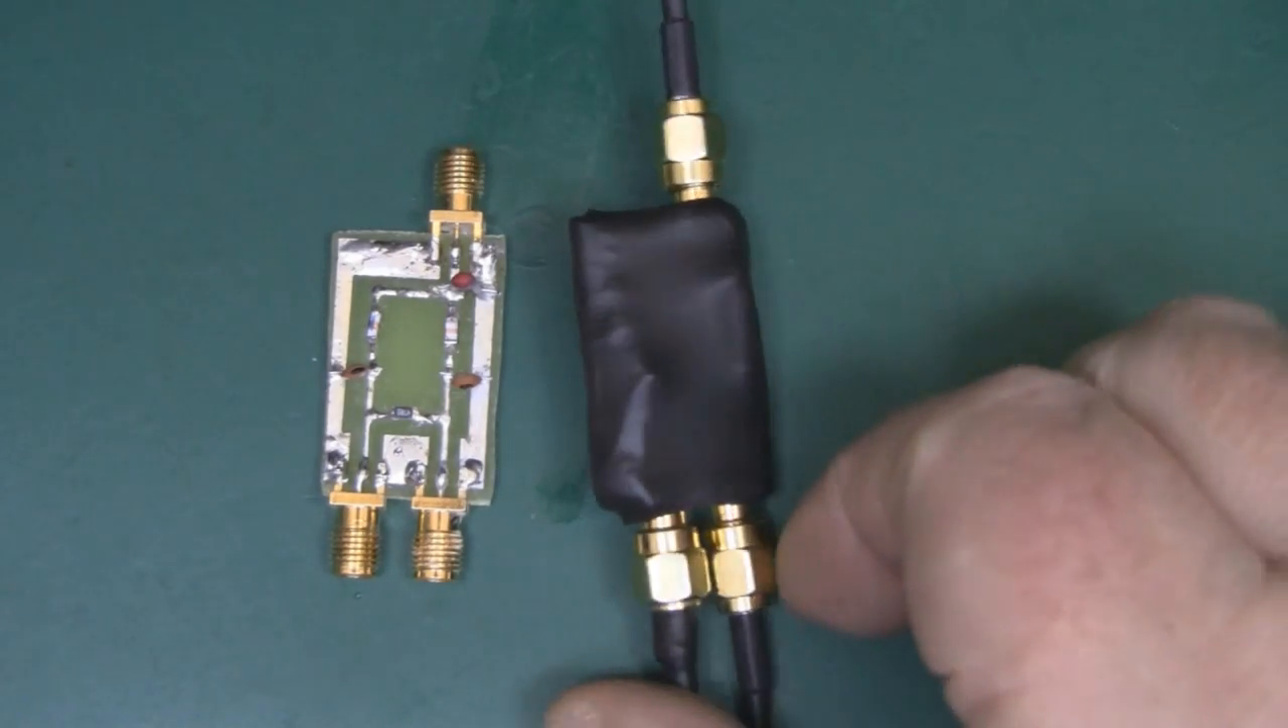Here's the finished wilkinson splitter then with the heat shrink tubing over the top.